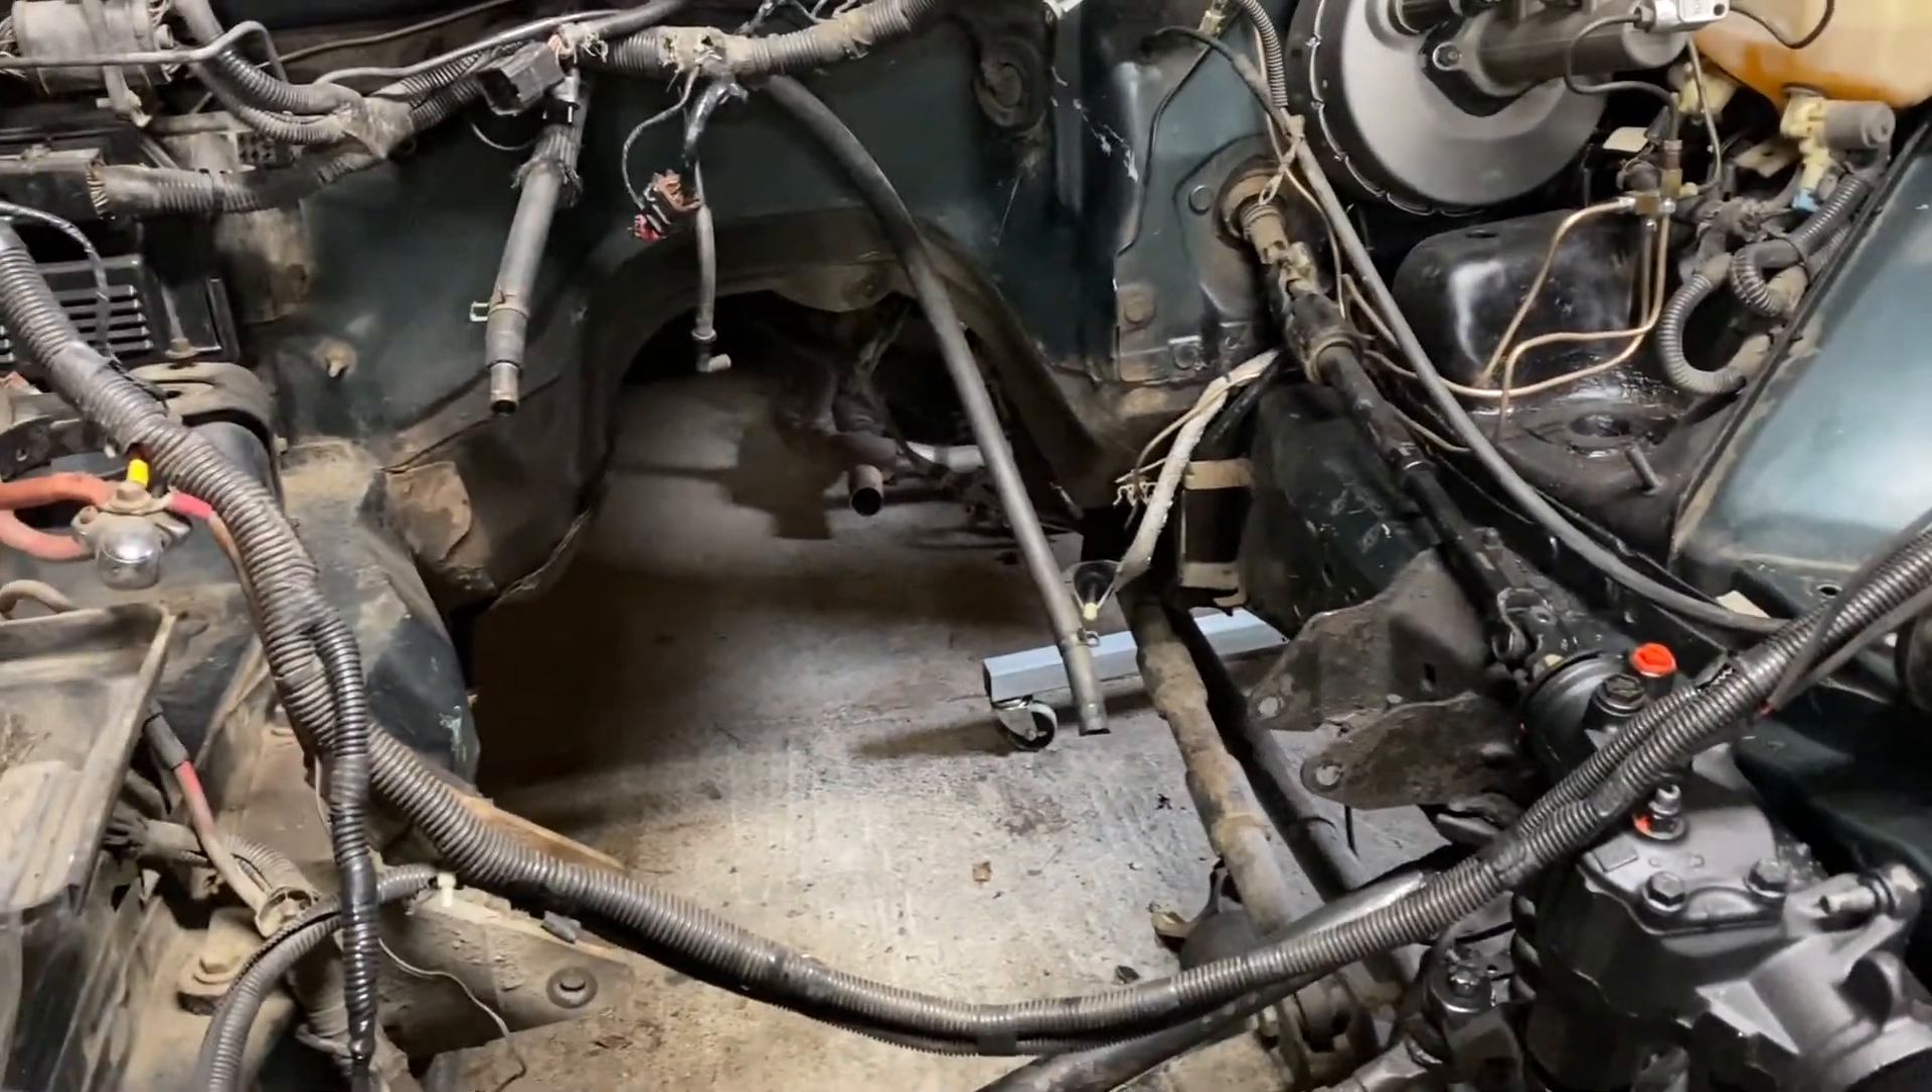So some stuff to figure out but I just need to get the engine in so we'll get there soon.